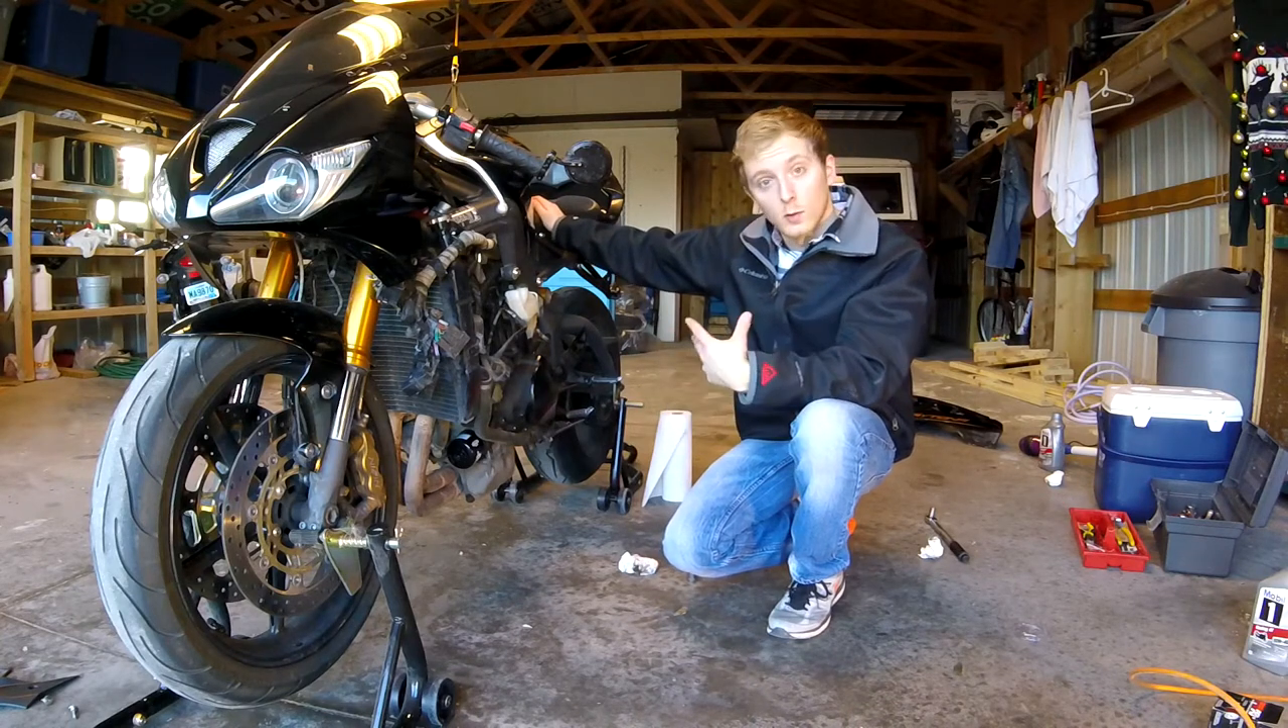The only thing left to do now is of course put our fairings back on and start the motorcycle up.